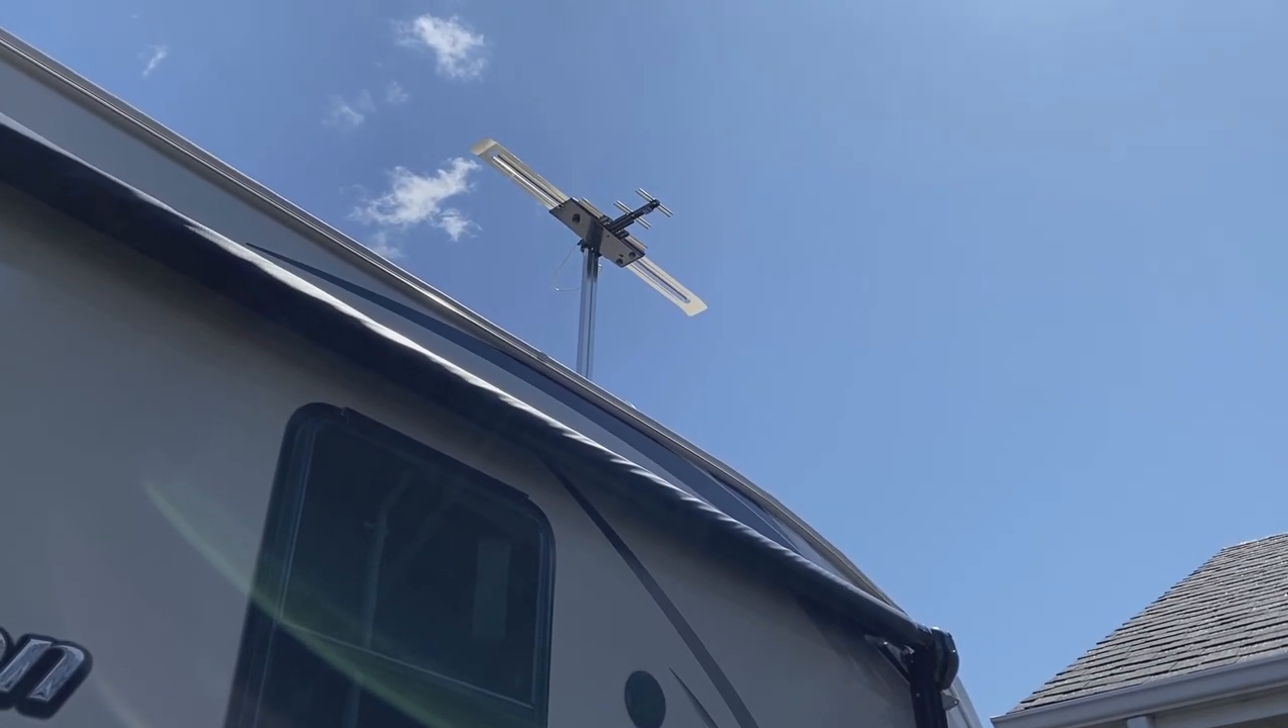There's a shot of the new antenna on the roof.